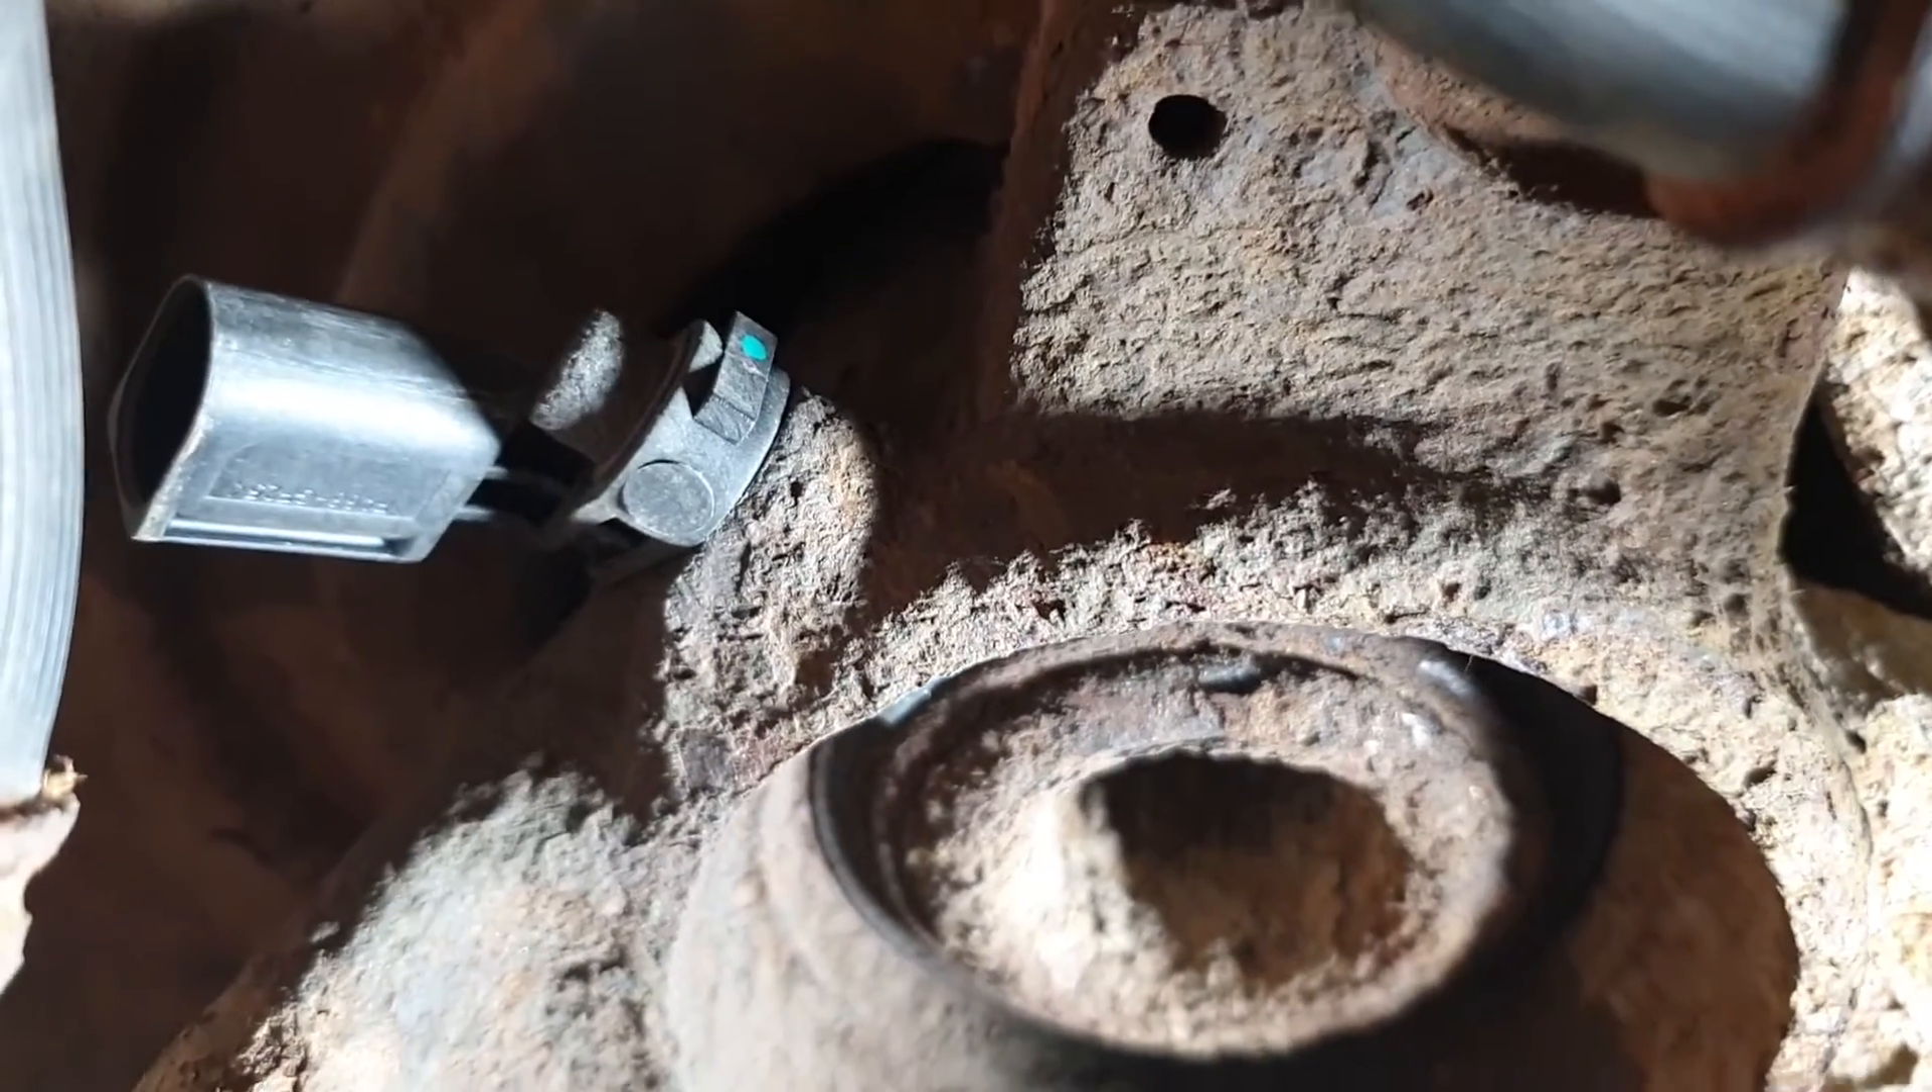So there's our new sensor in.